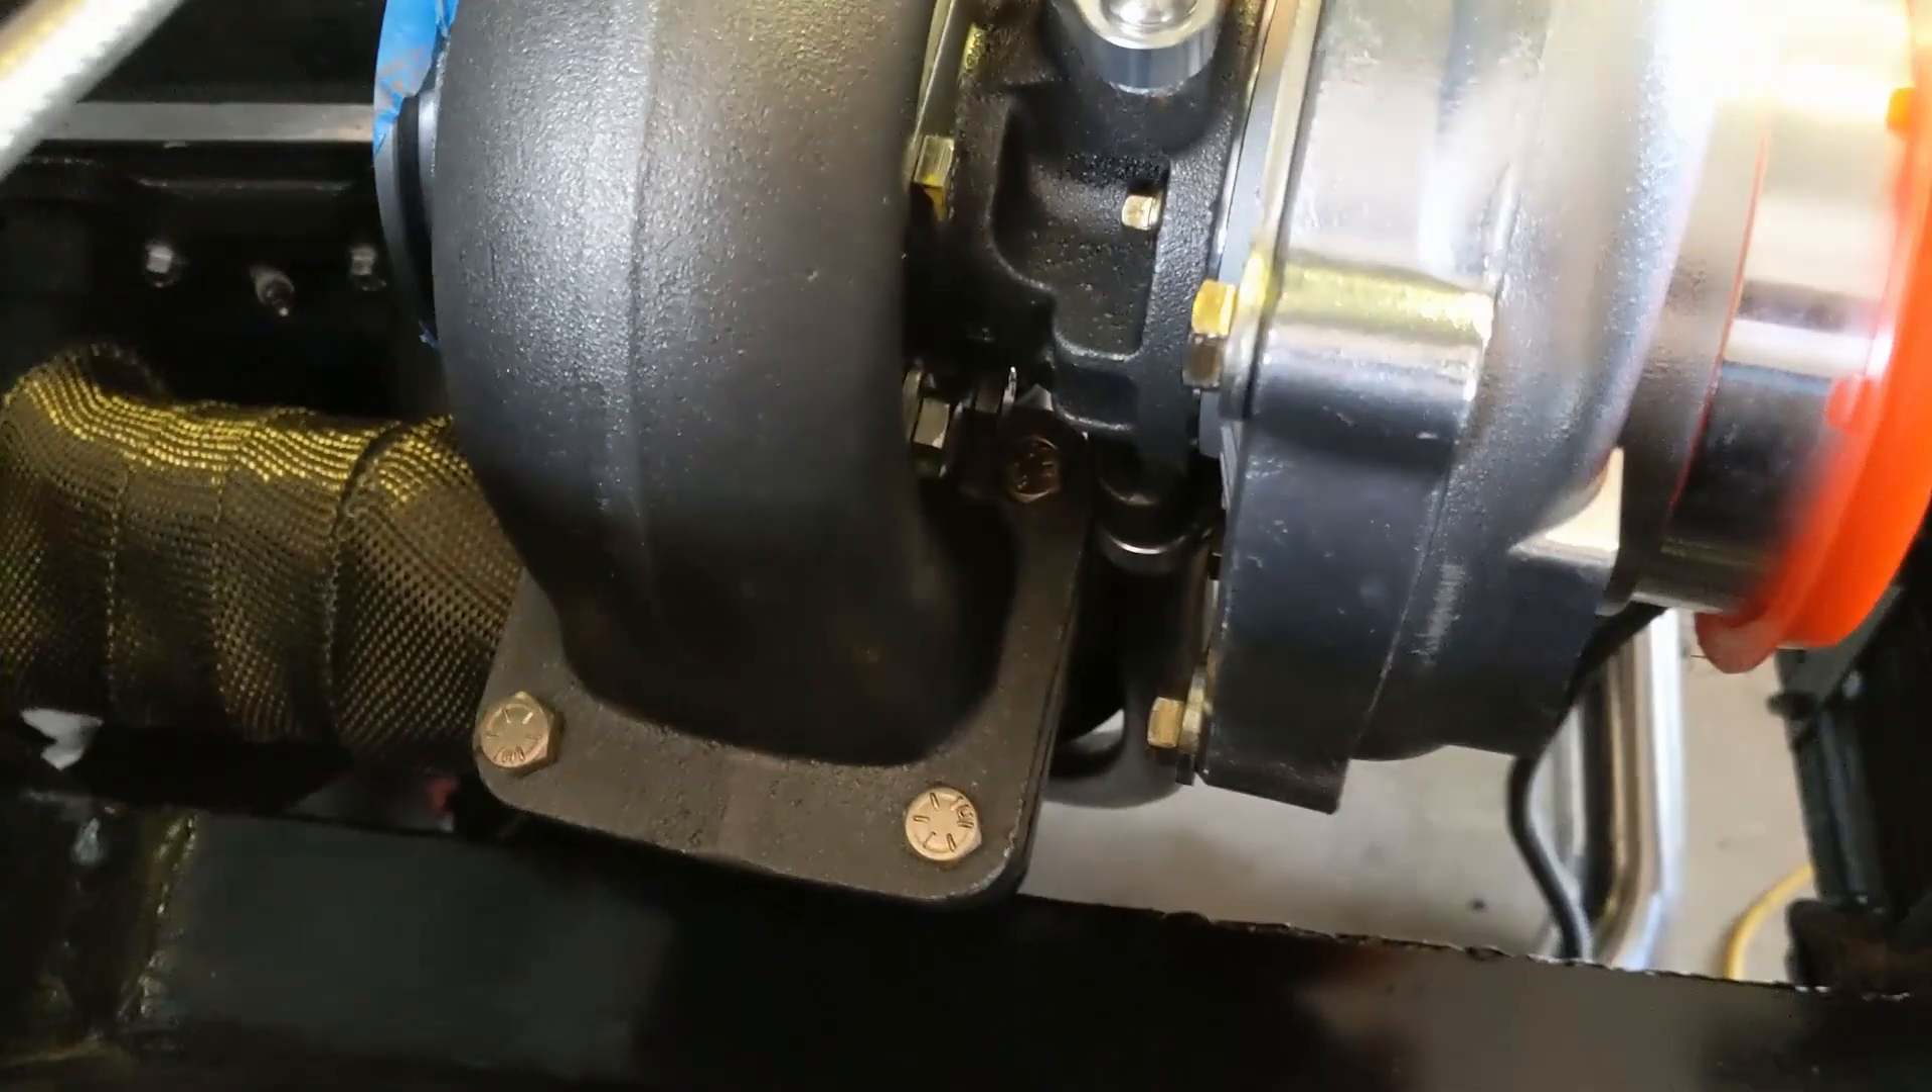Okay, the turbo itself is installed.